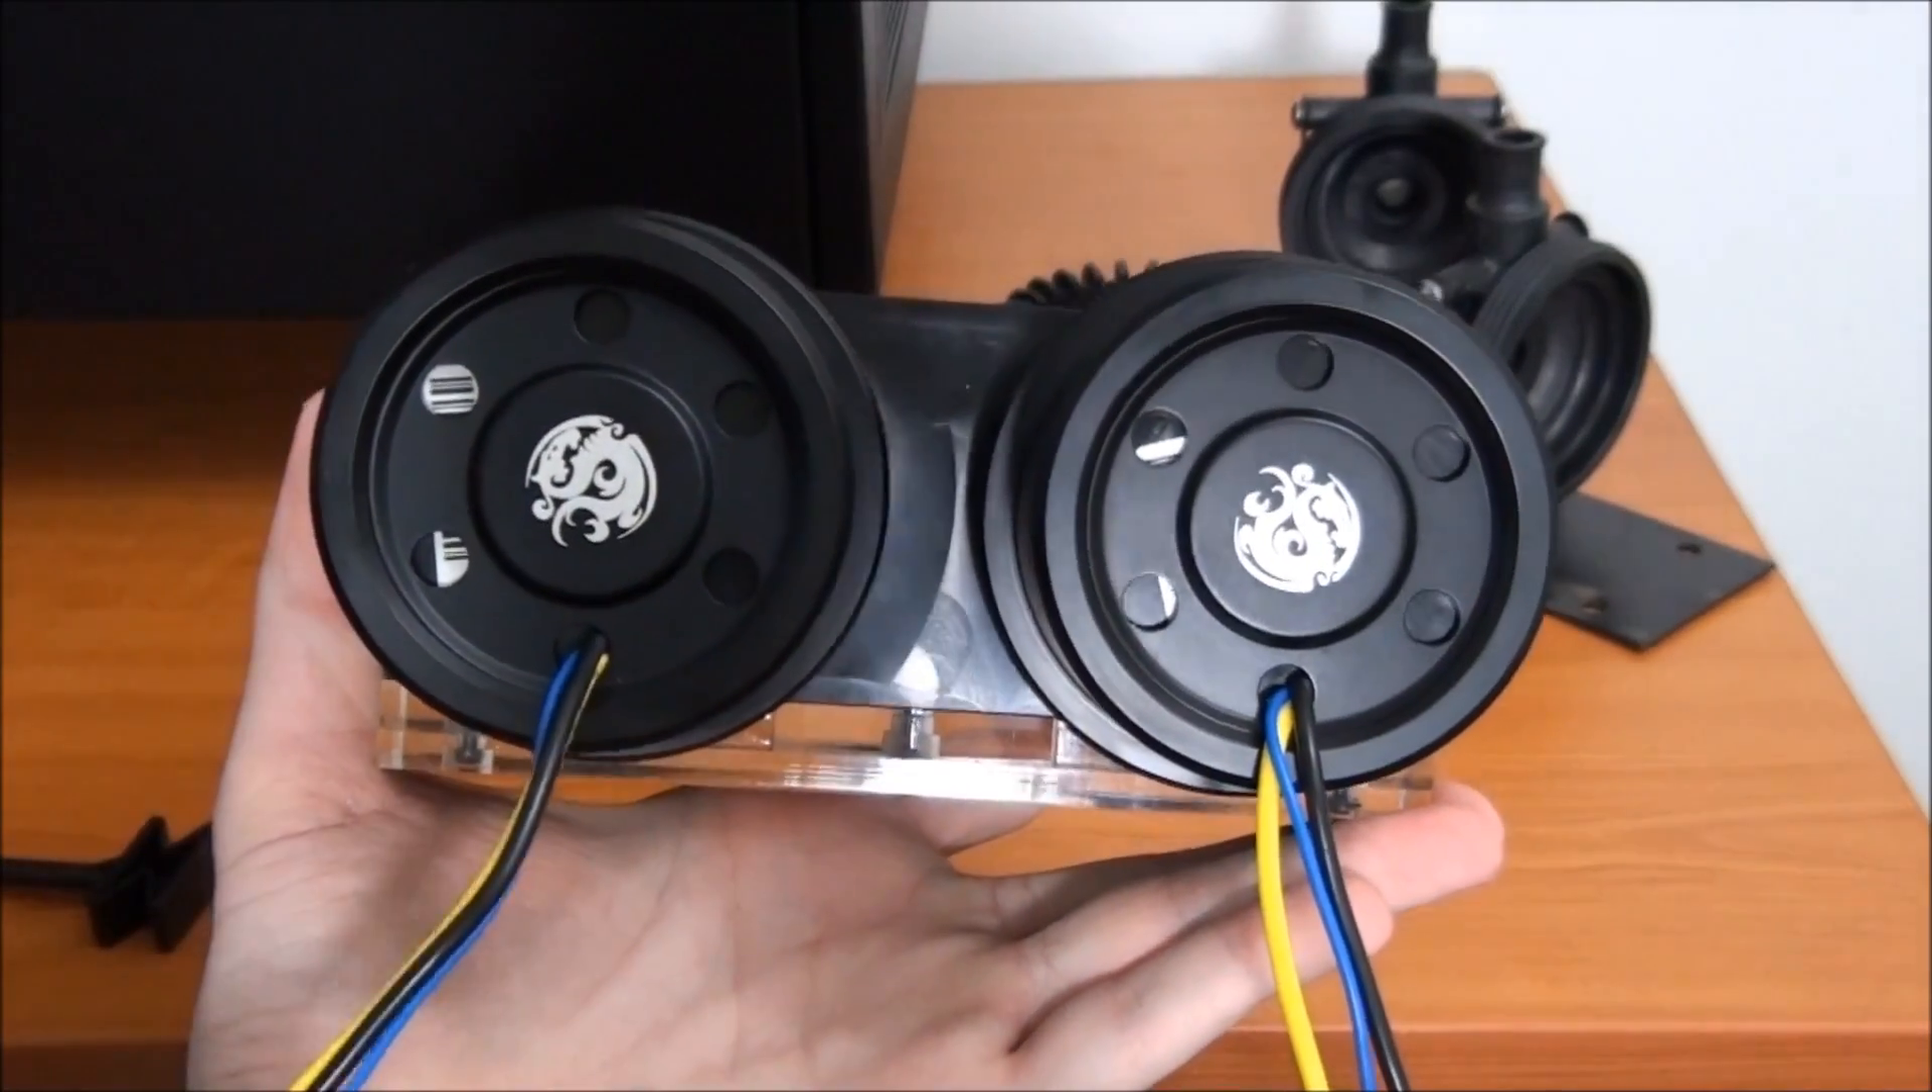You can see I've pointed both my wires down to the bottom.